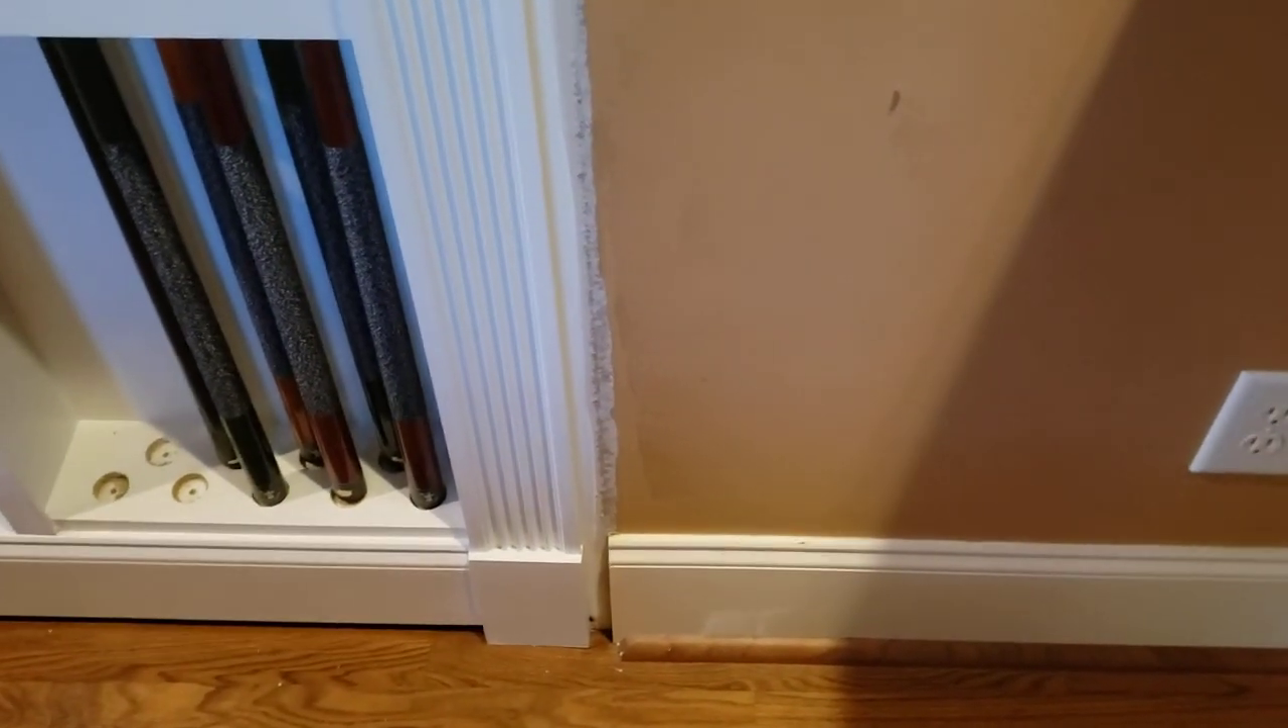When i took off the trim from the door and obviously i had to shift this trim over it left a bit of a gap.